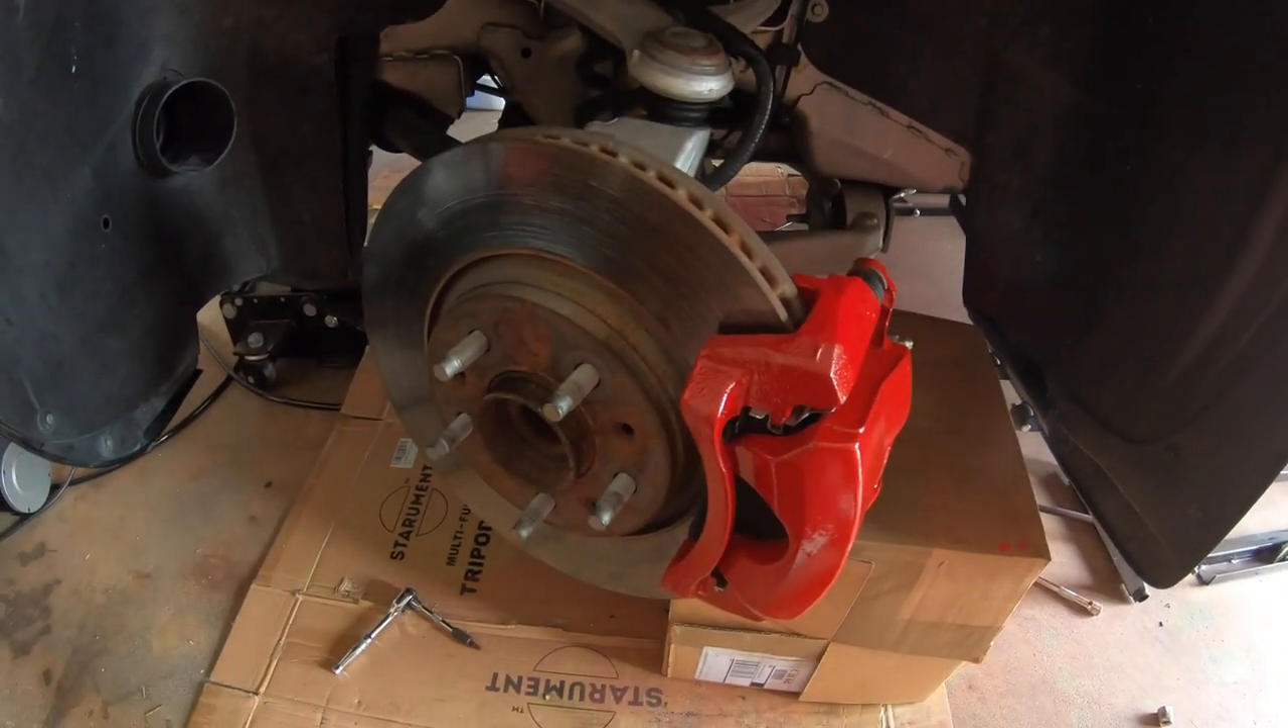Alright so I put the rest of the caliper on, torqued it down. Only thing left to do now is put the wheel on and lower it.